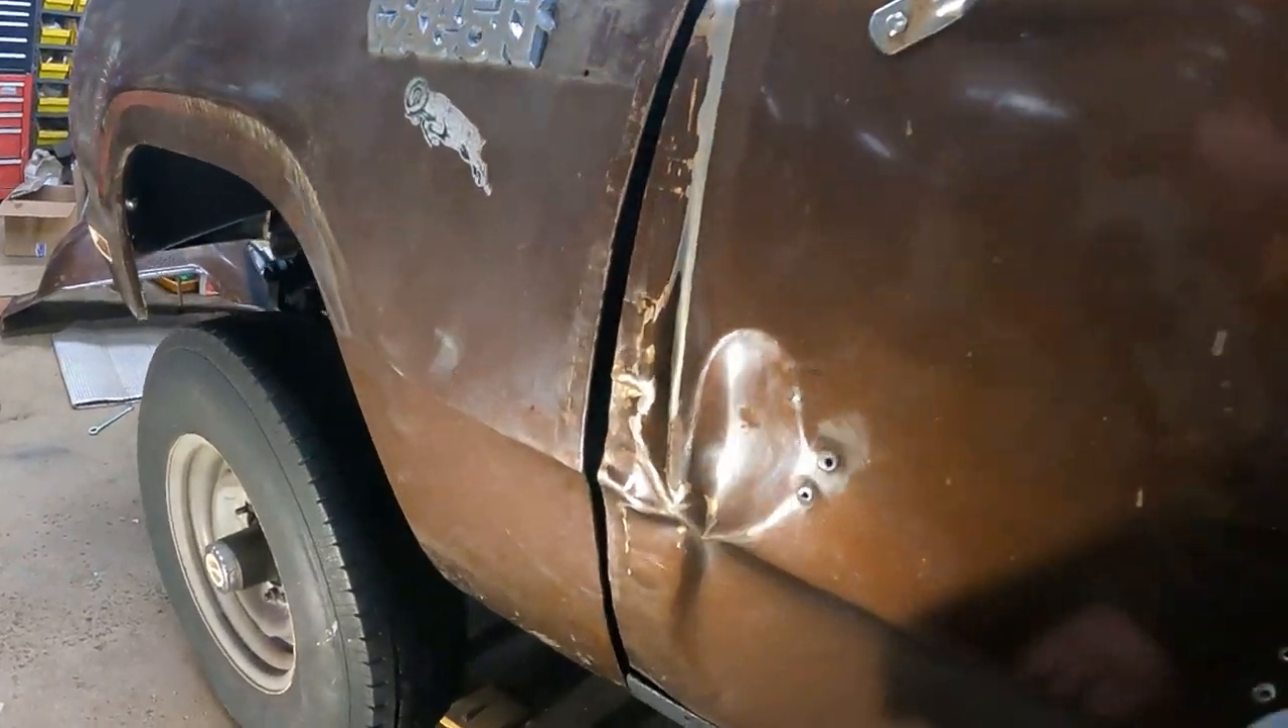Um, obviously you can see the gap is, the gap is very large. This fender is bent flared out a little bit. It's bent out here where it creased it.